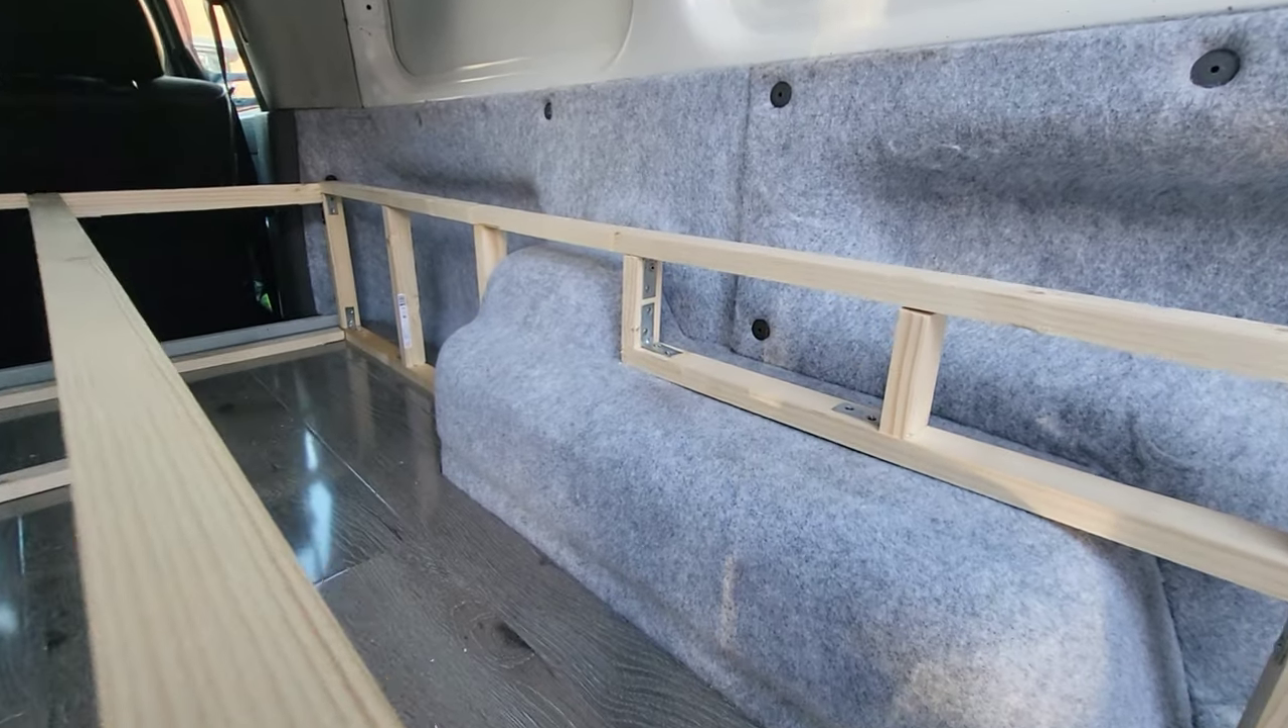And as you can see here I've started to build the frame for the bed.